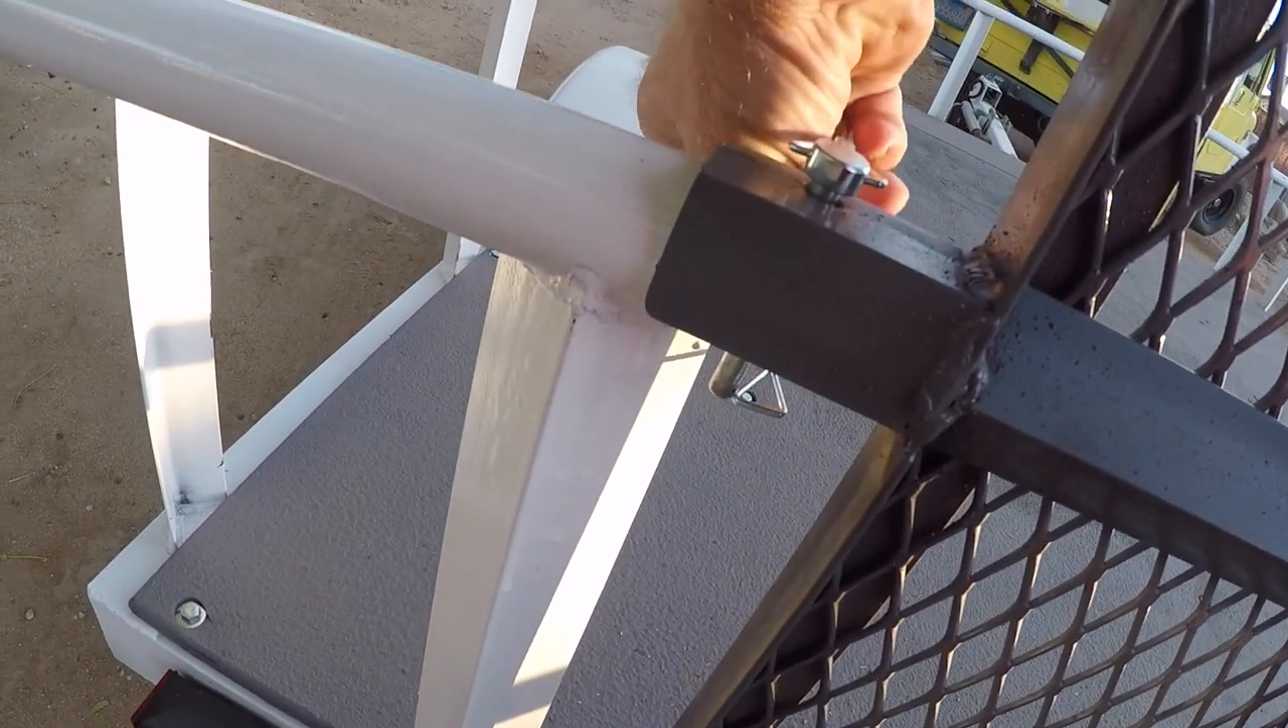So here's the finished product on the gate. I made the latches. I put these pin type latches on the gate.